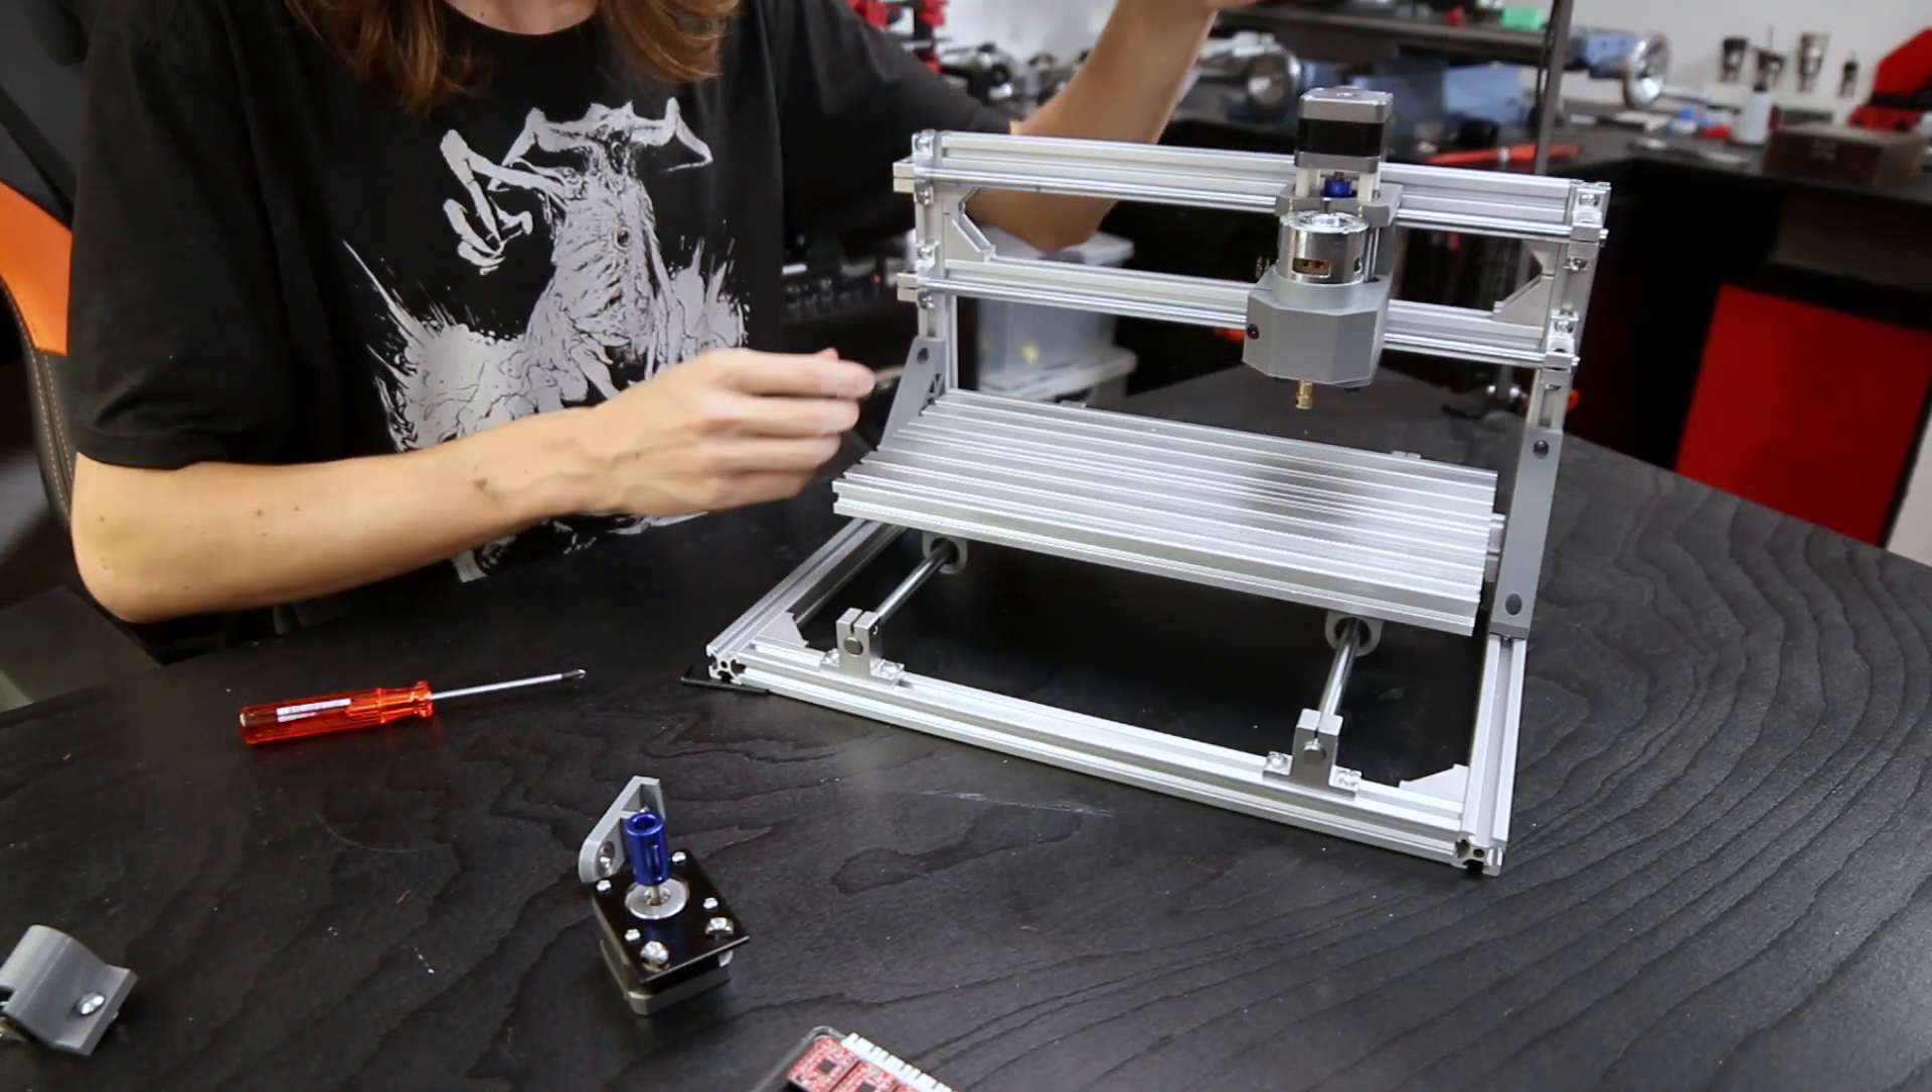I haven't yet mounted the motors so that I can still move them freely around.